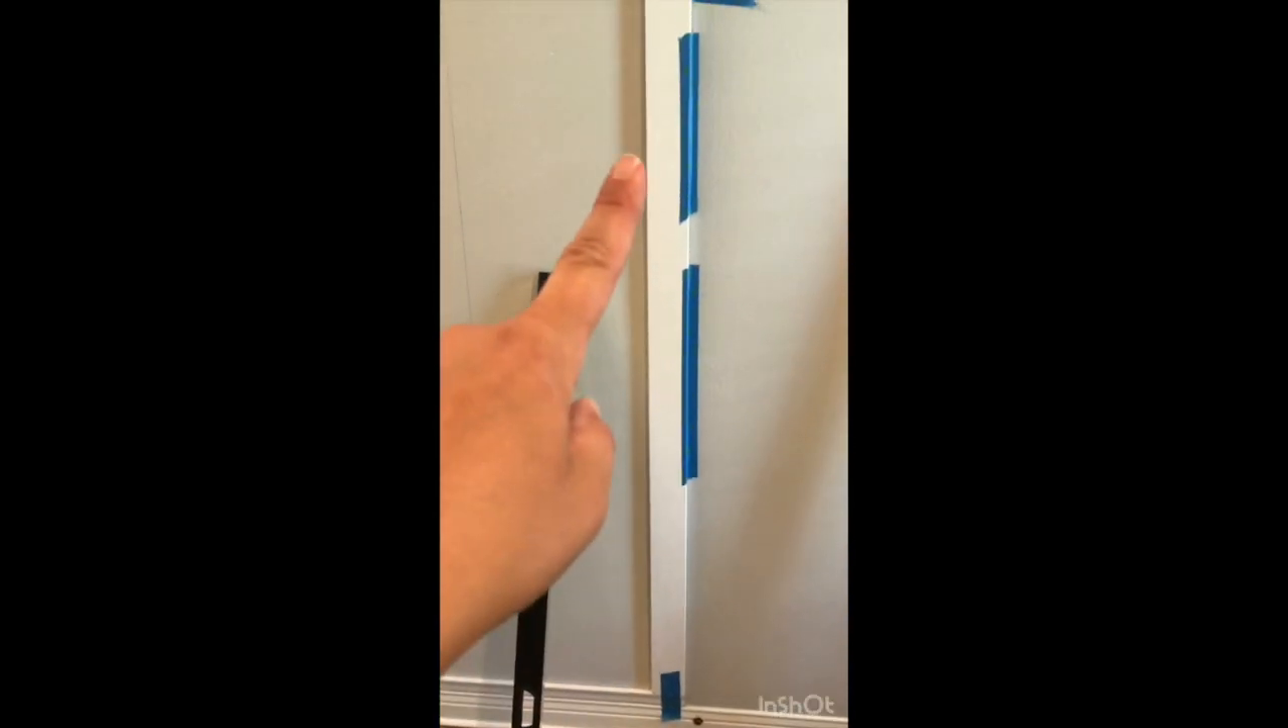So I've taped on this first piece of trim.